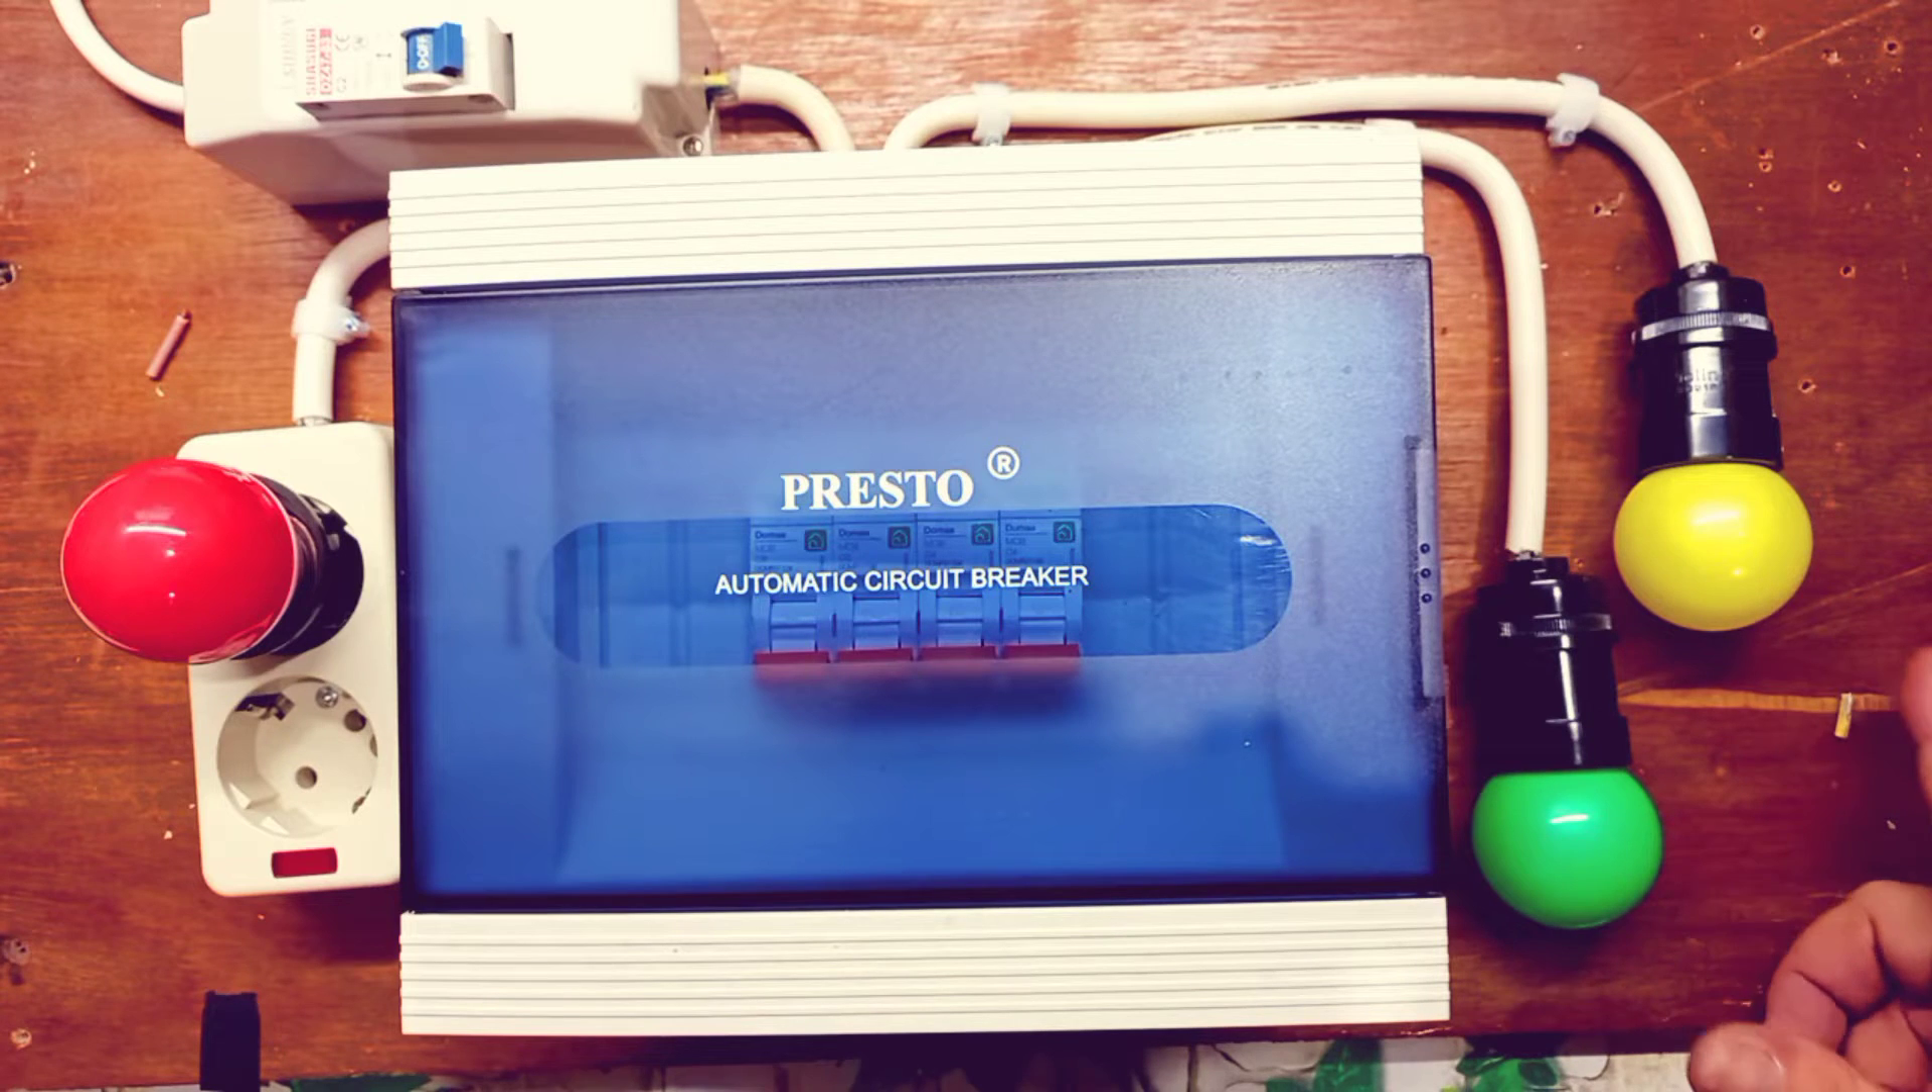Oke sahabat lampu sudah terpasang seperti ini.